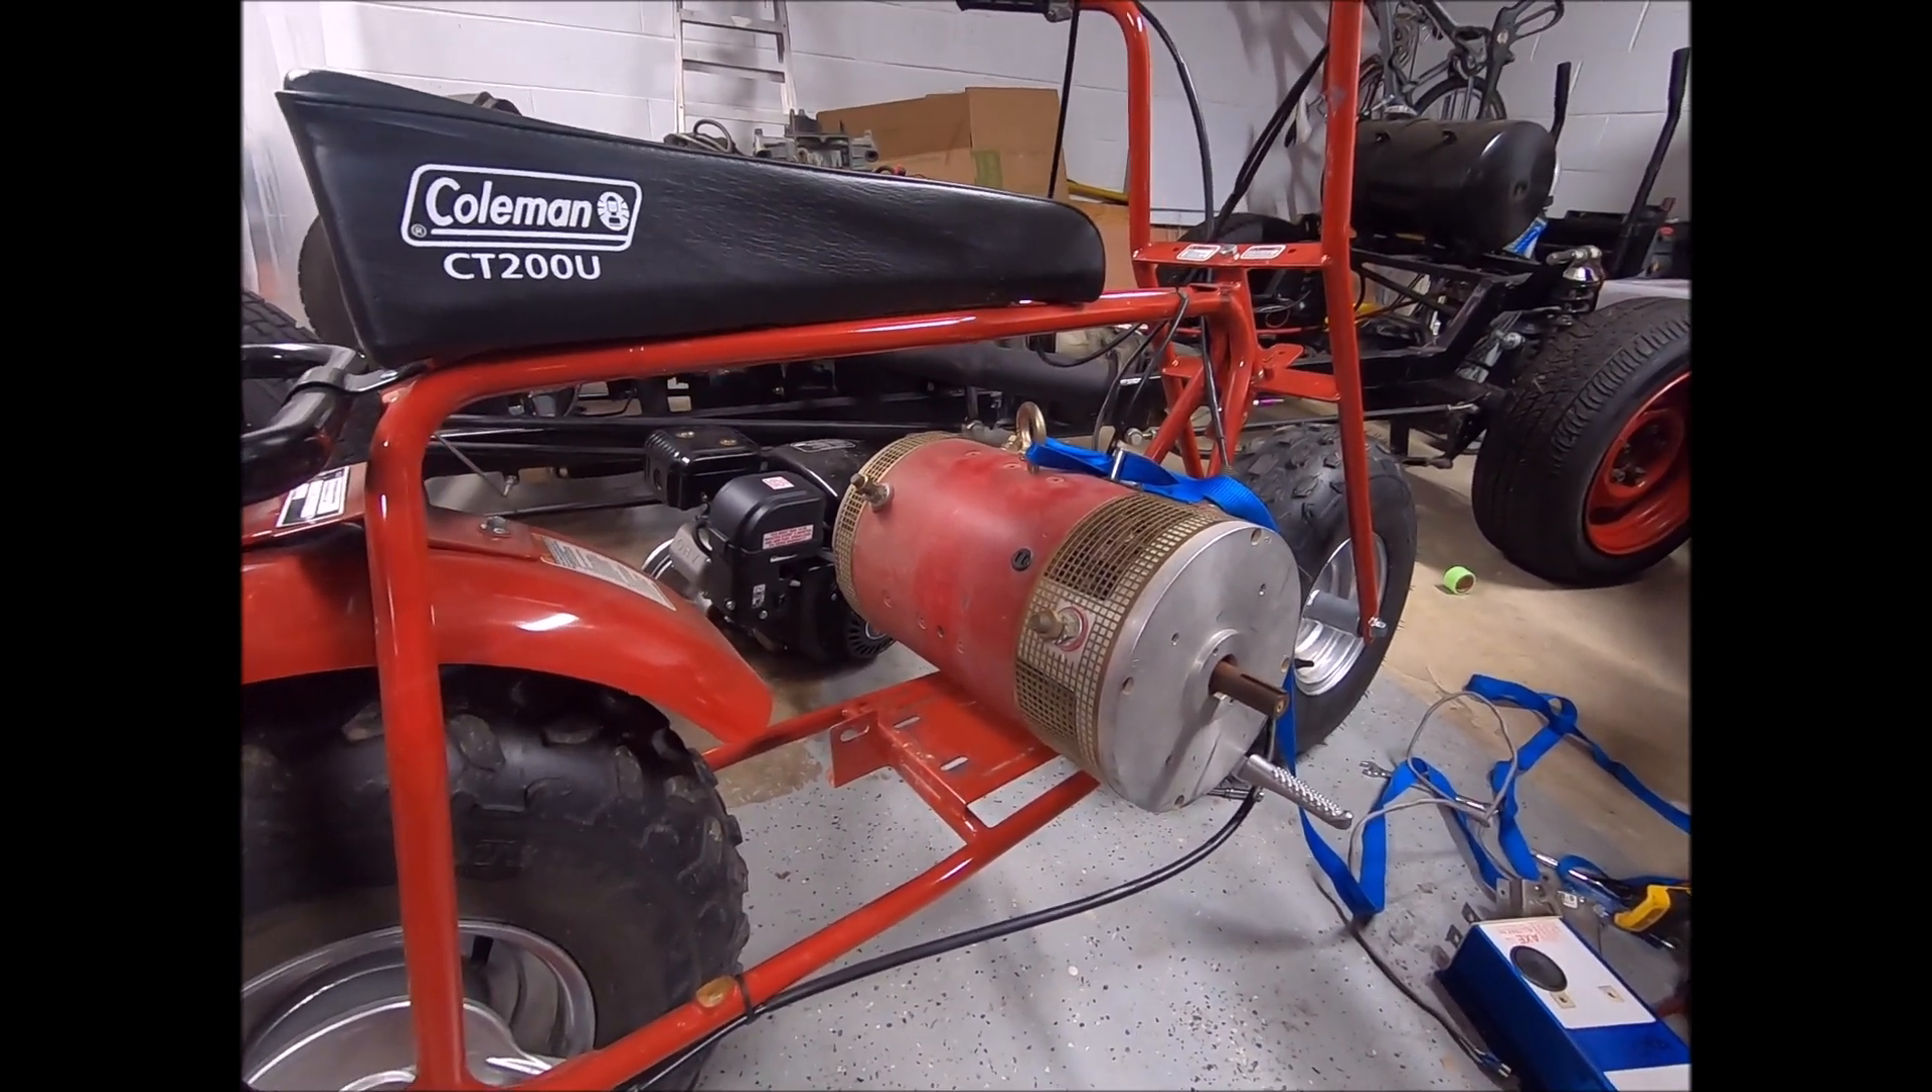I managed to get the motor in the frame which was no small feat.